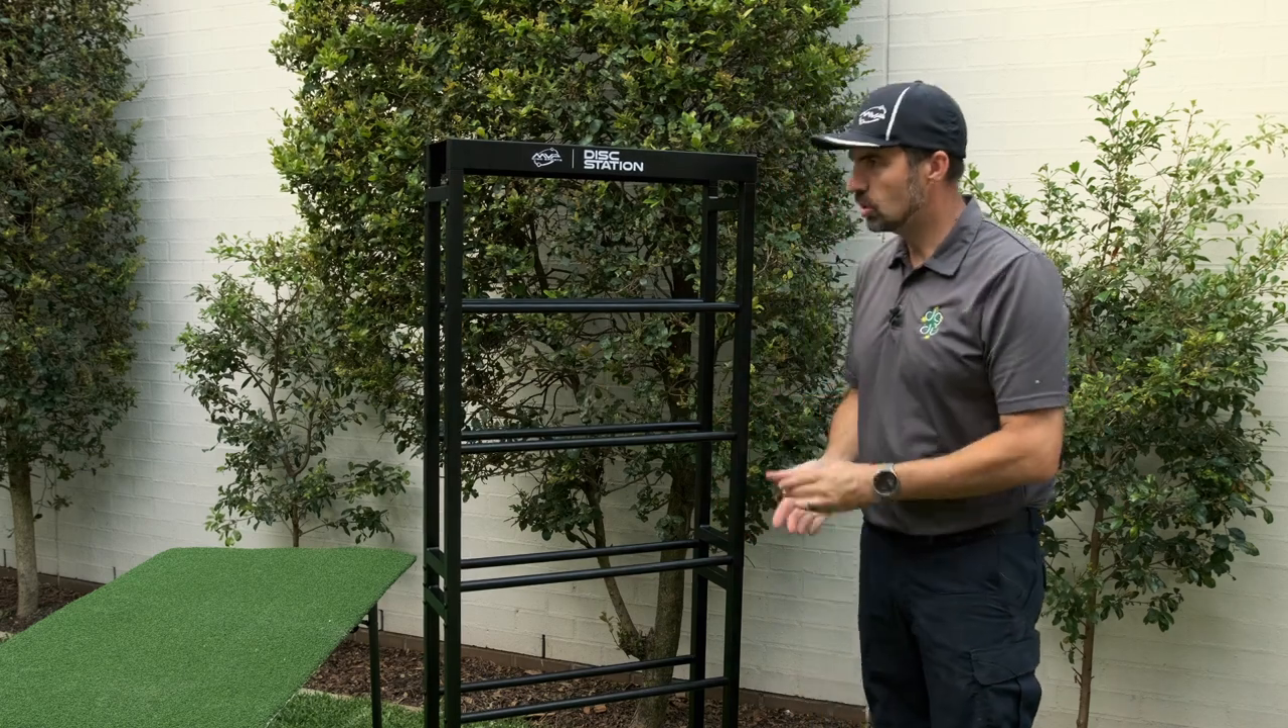There we go our assembled disc station.